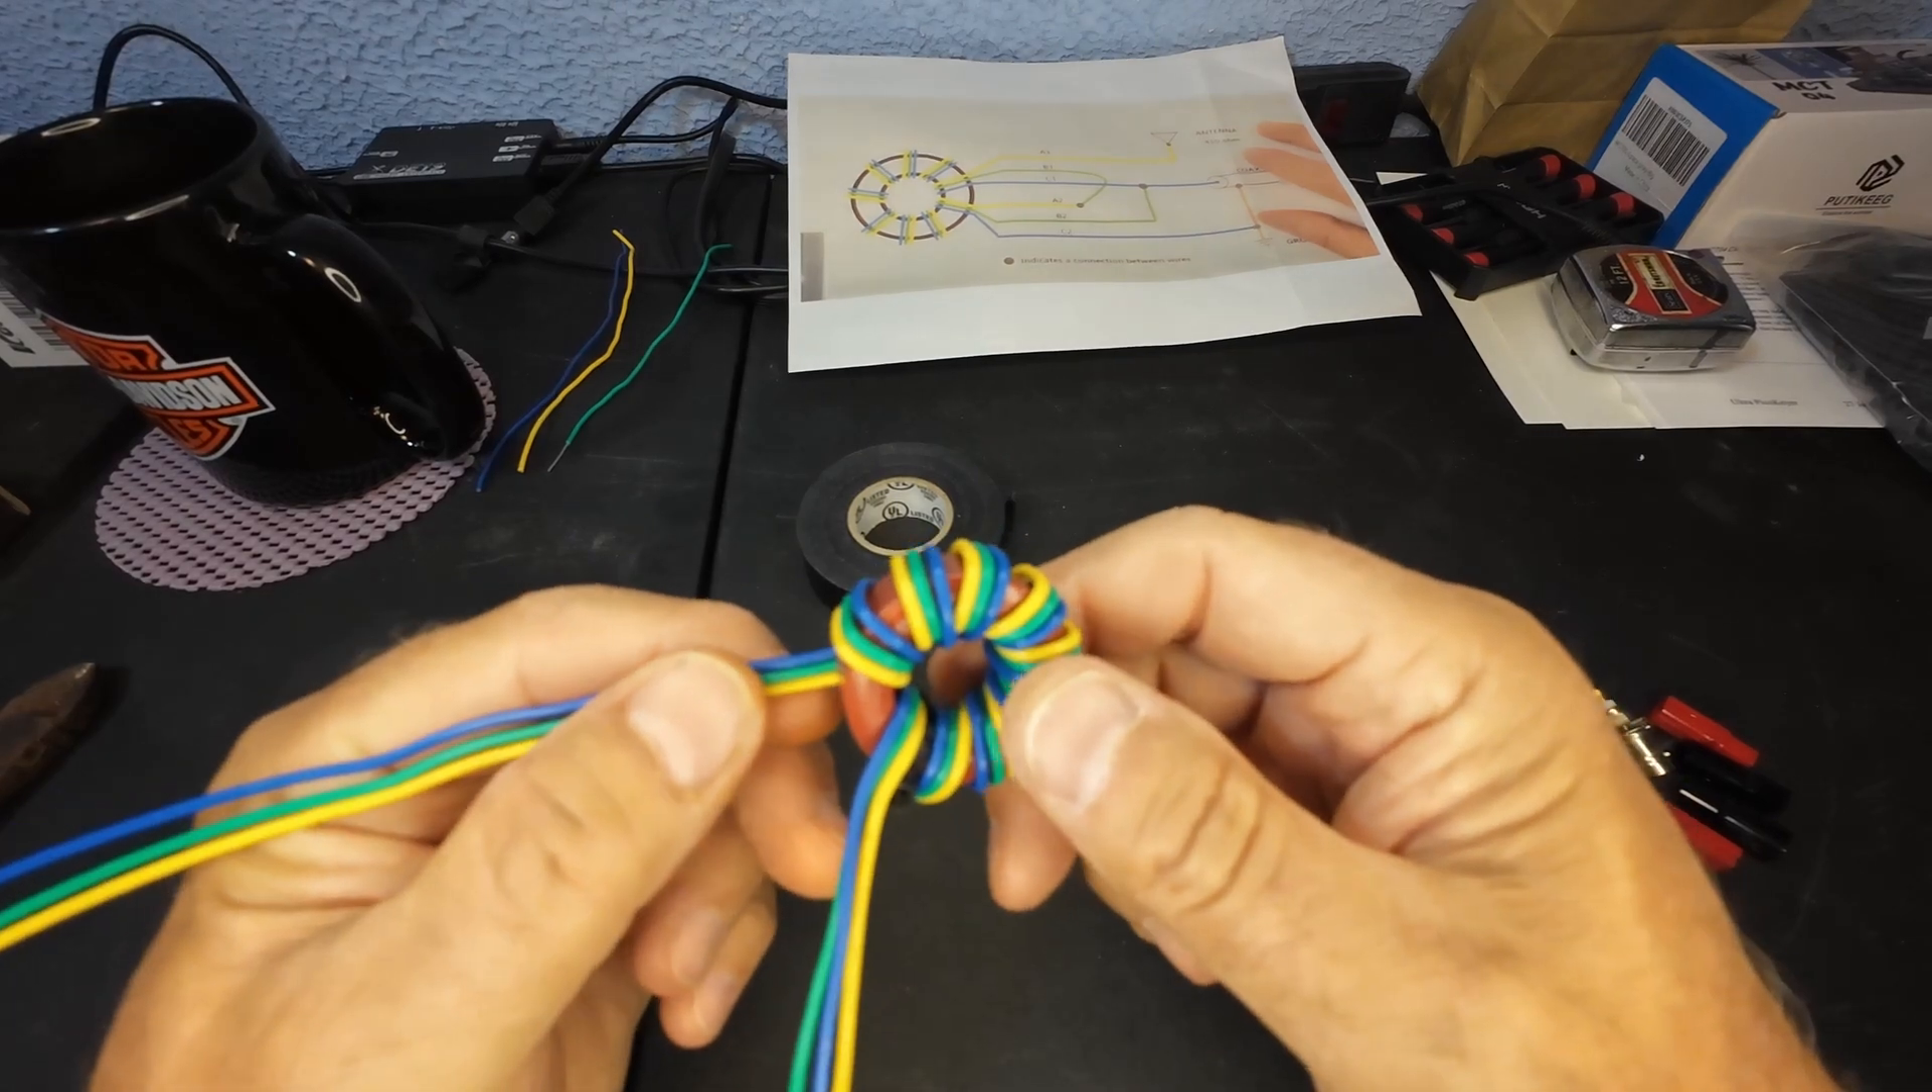So, I got the core wrapped.